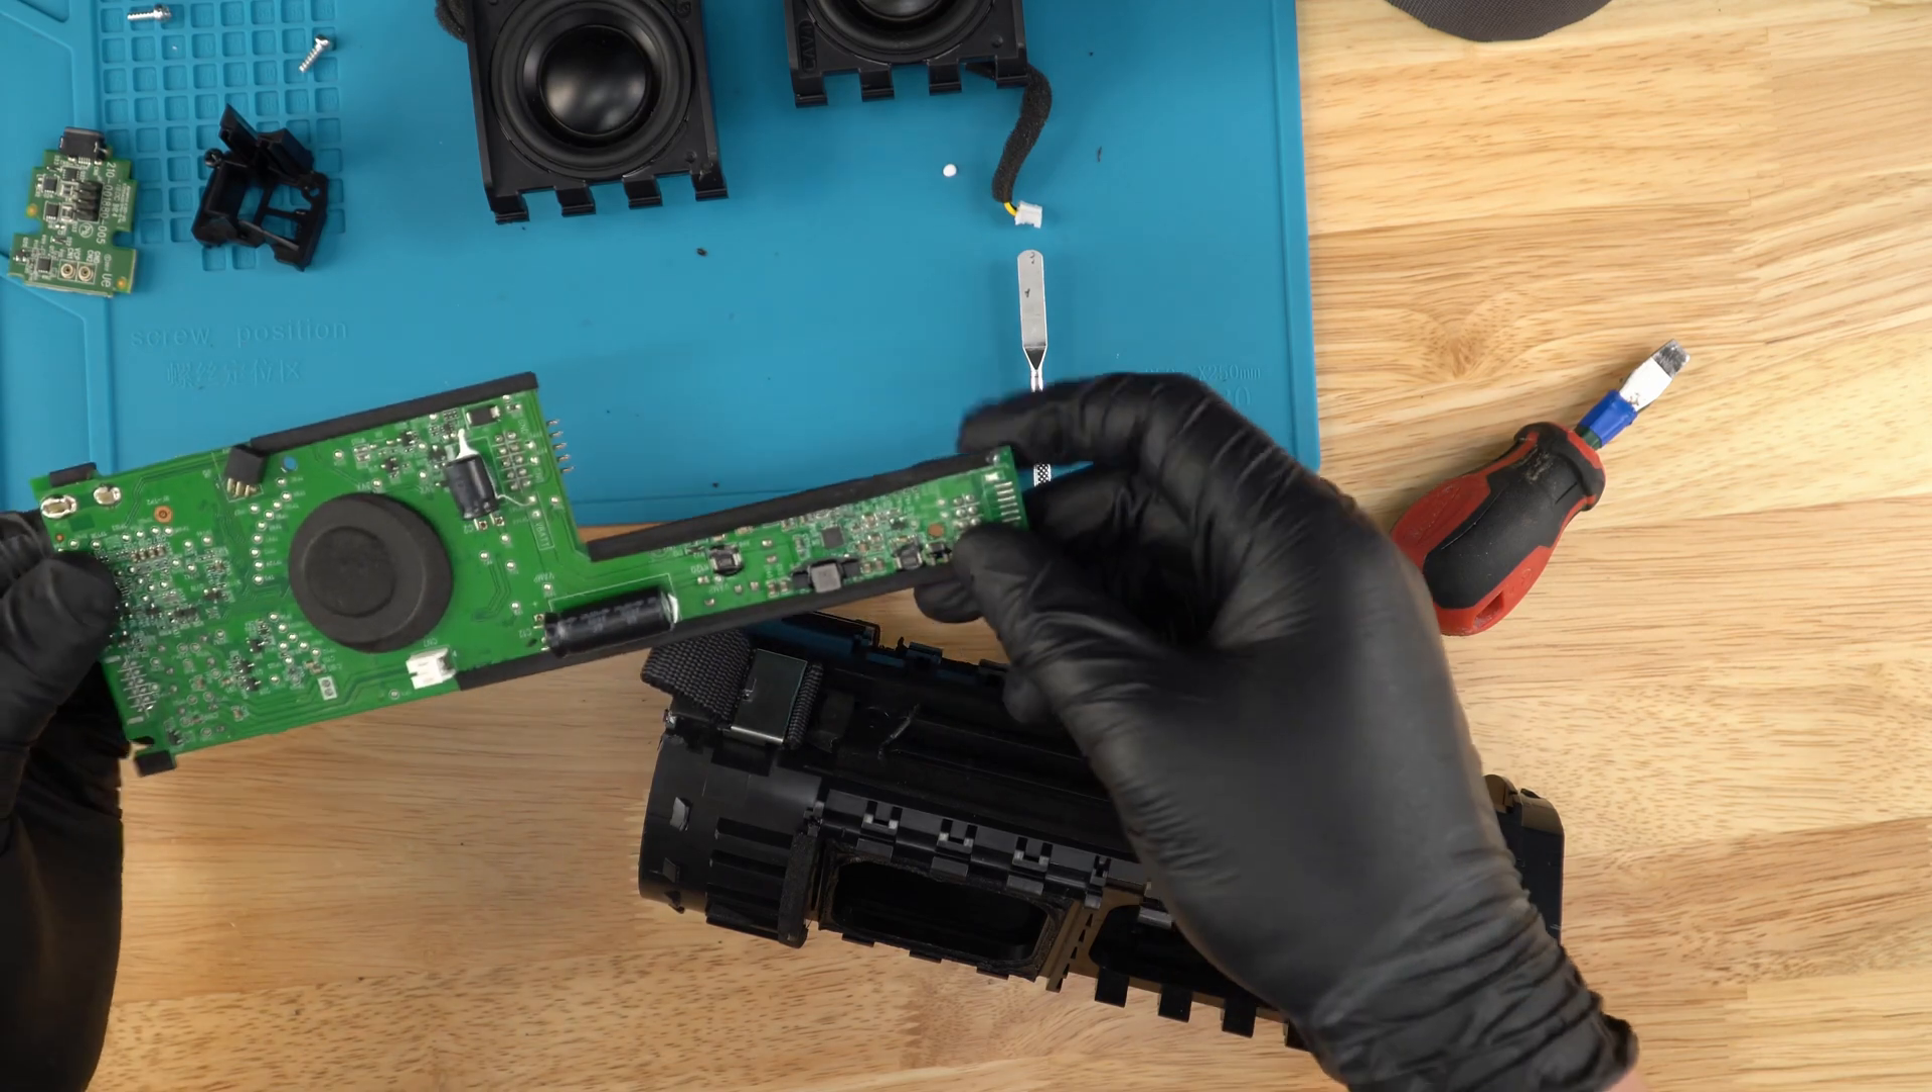We have the board now out.